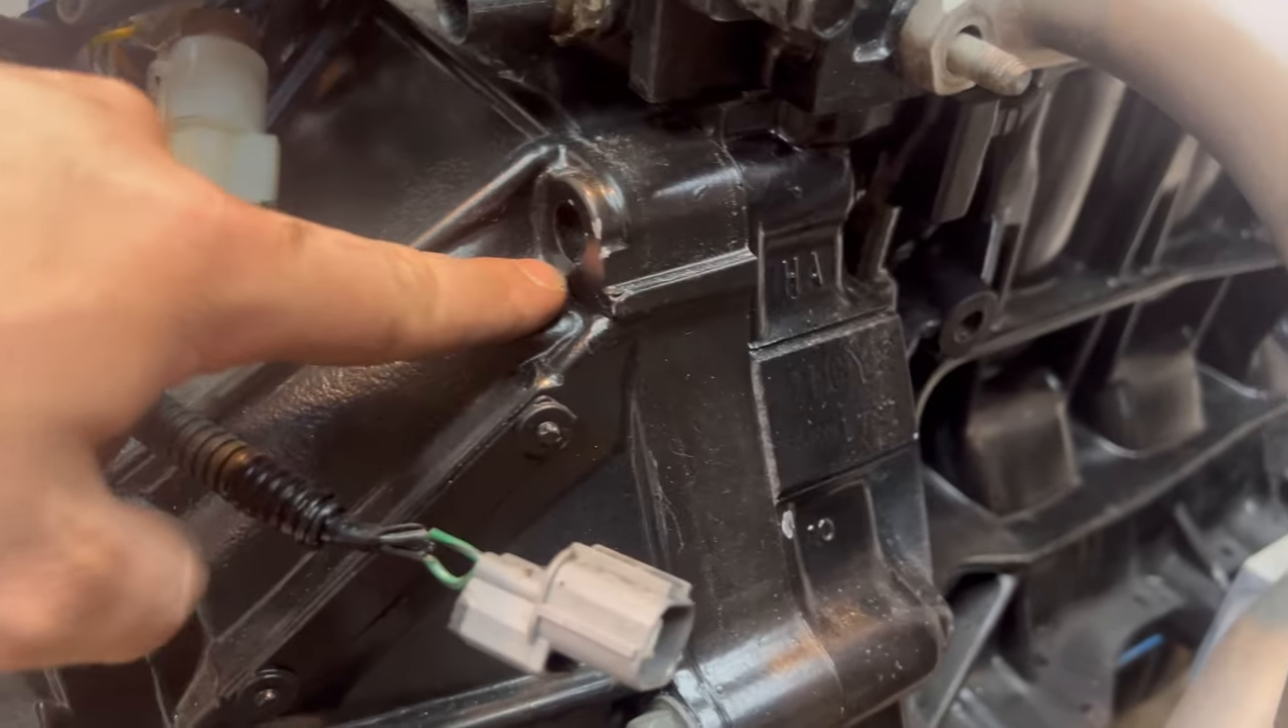Oh look i'm missing a transmission bolt.